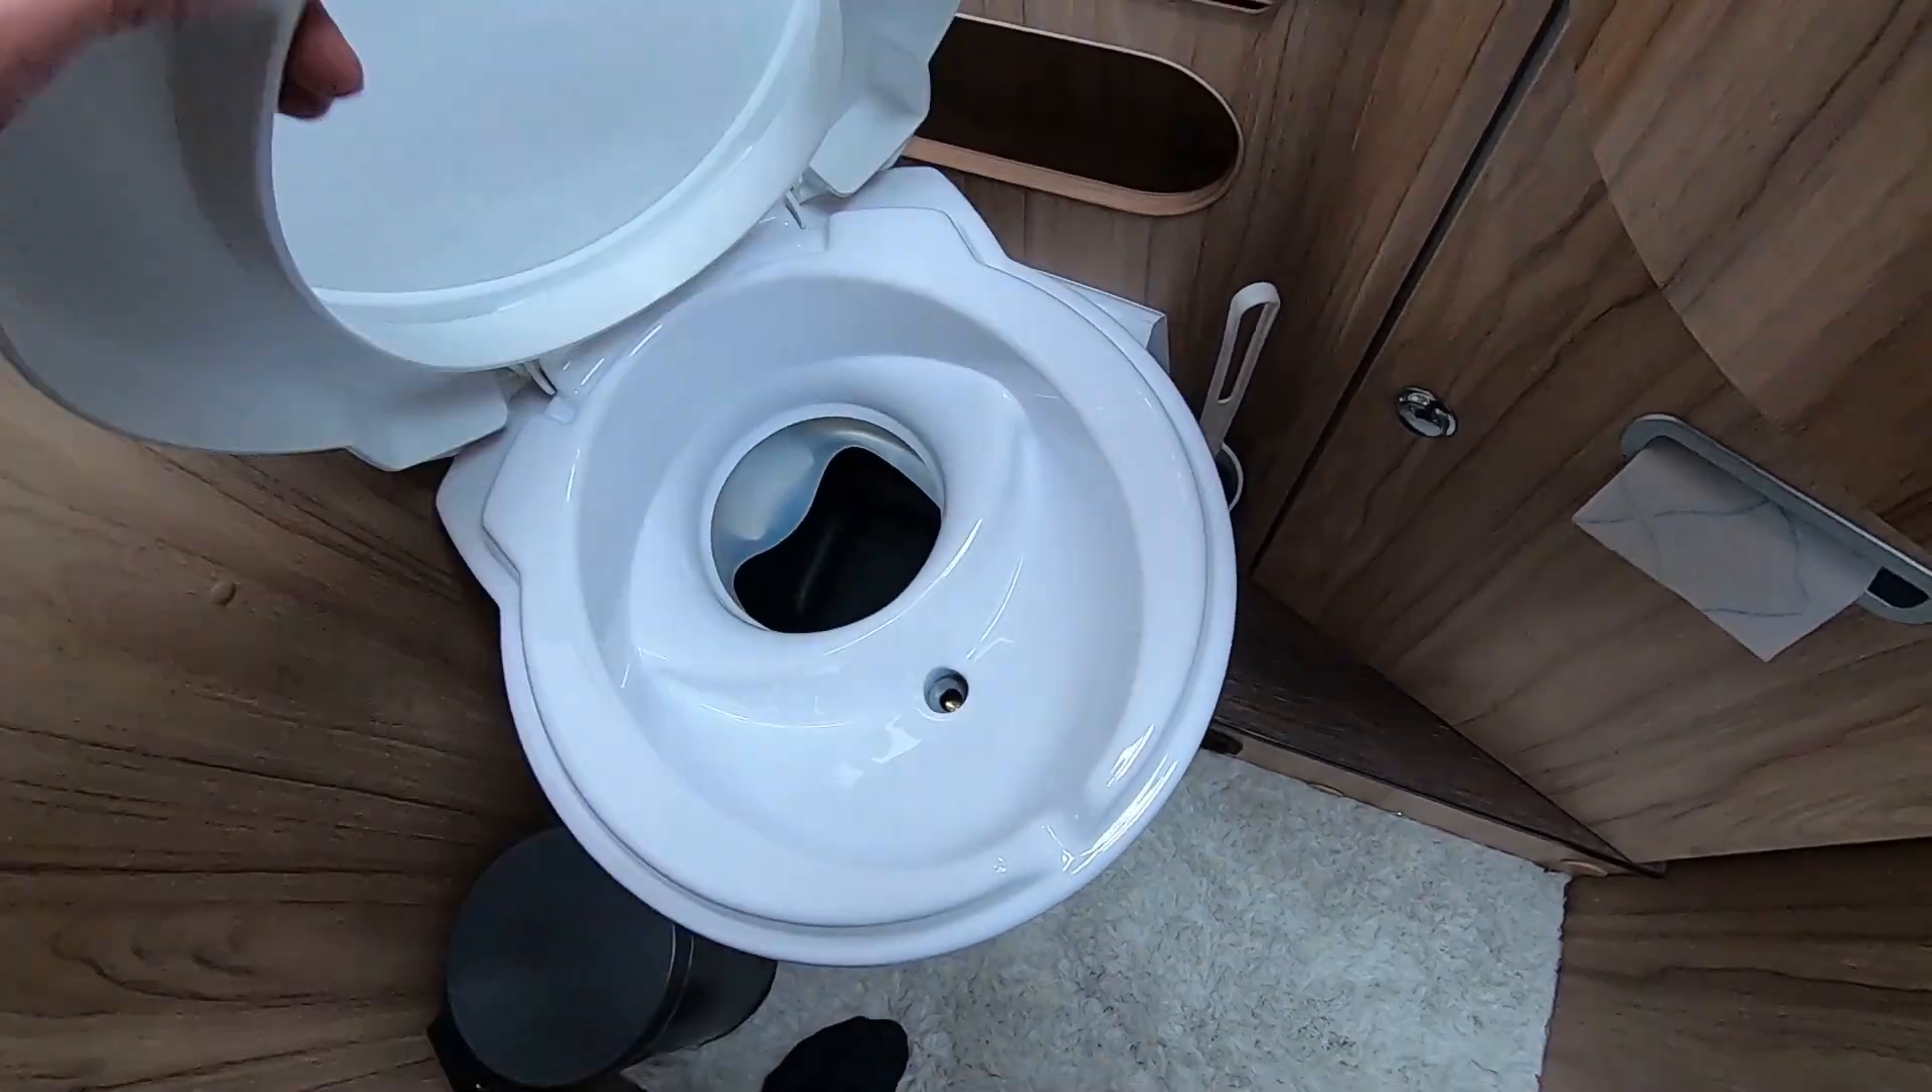Jetzt haben wir den Toilettendeckel und Sitz wieder drauf.